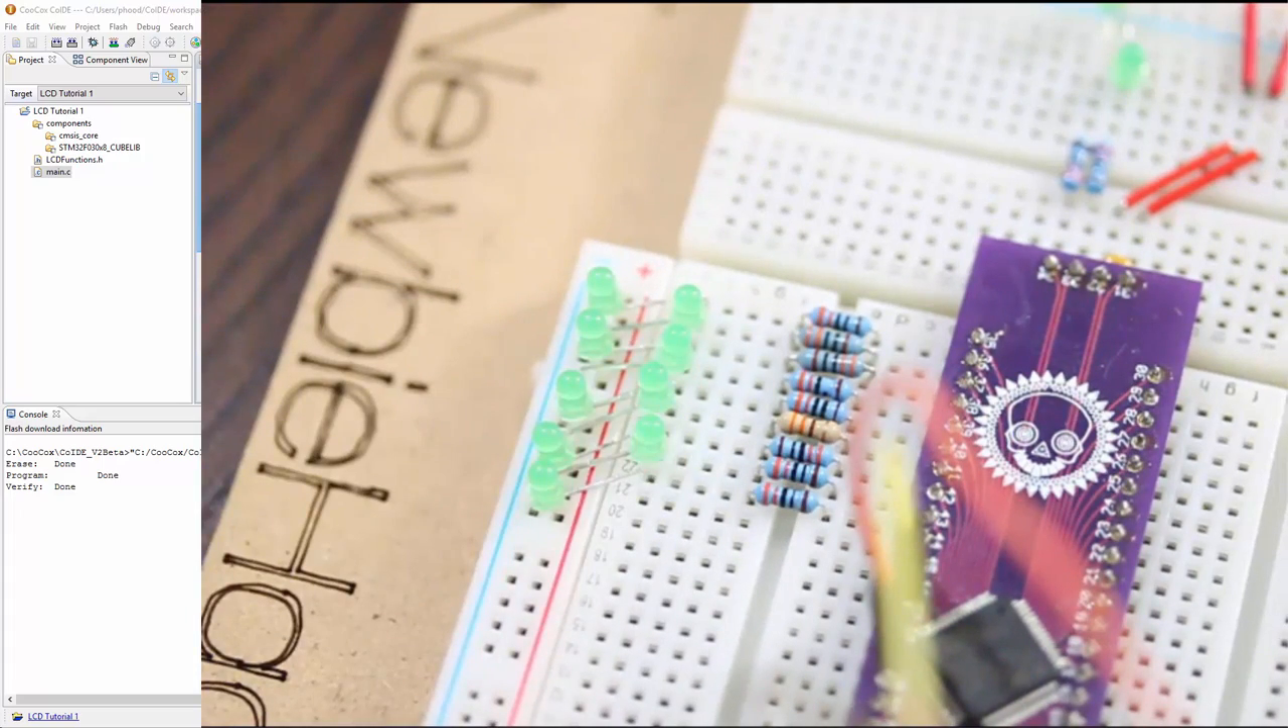So we have all of the LEDs put in.